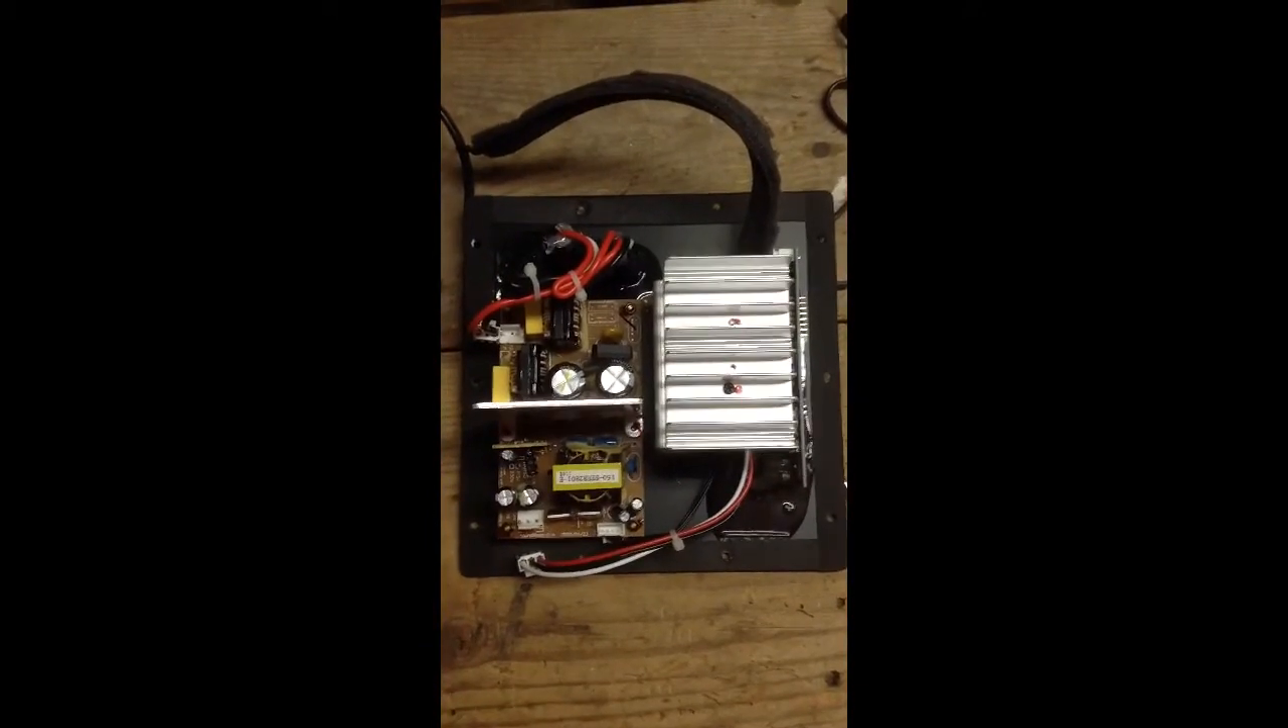The board is back into its place.